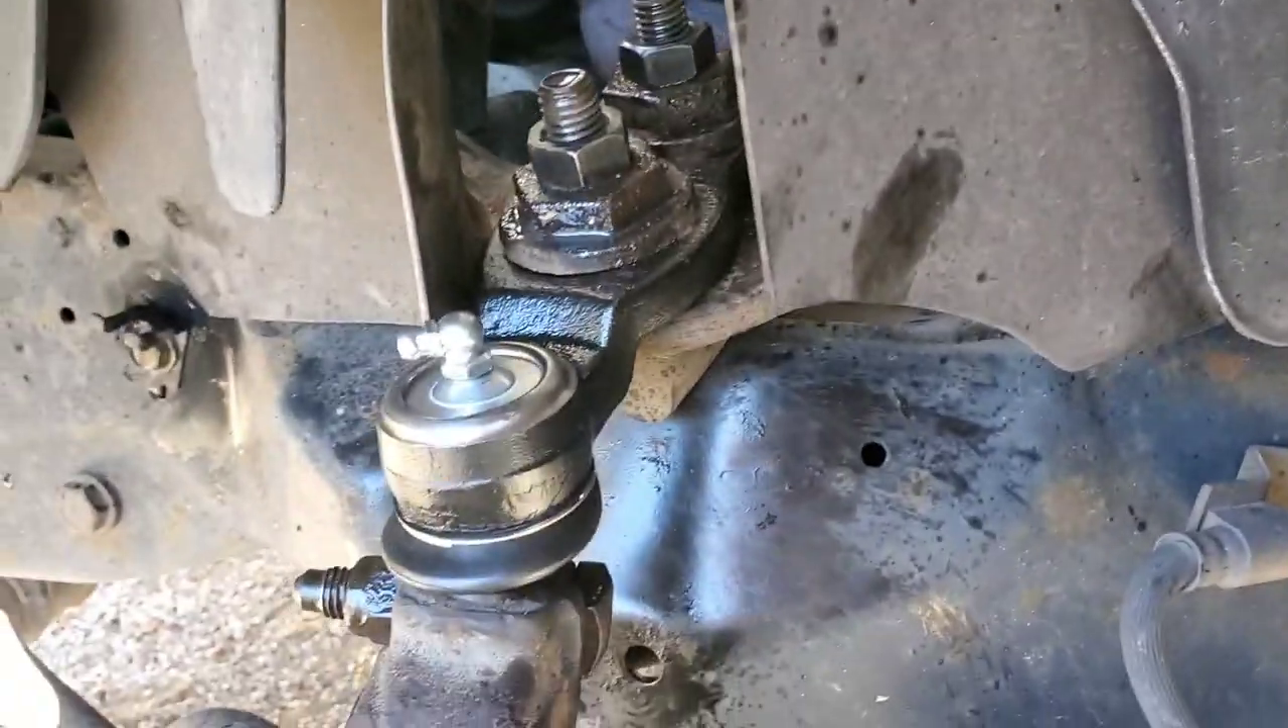All right, so we've finally got upper ball joint connected with the bolt.